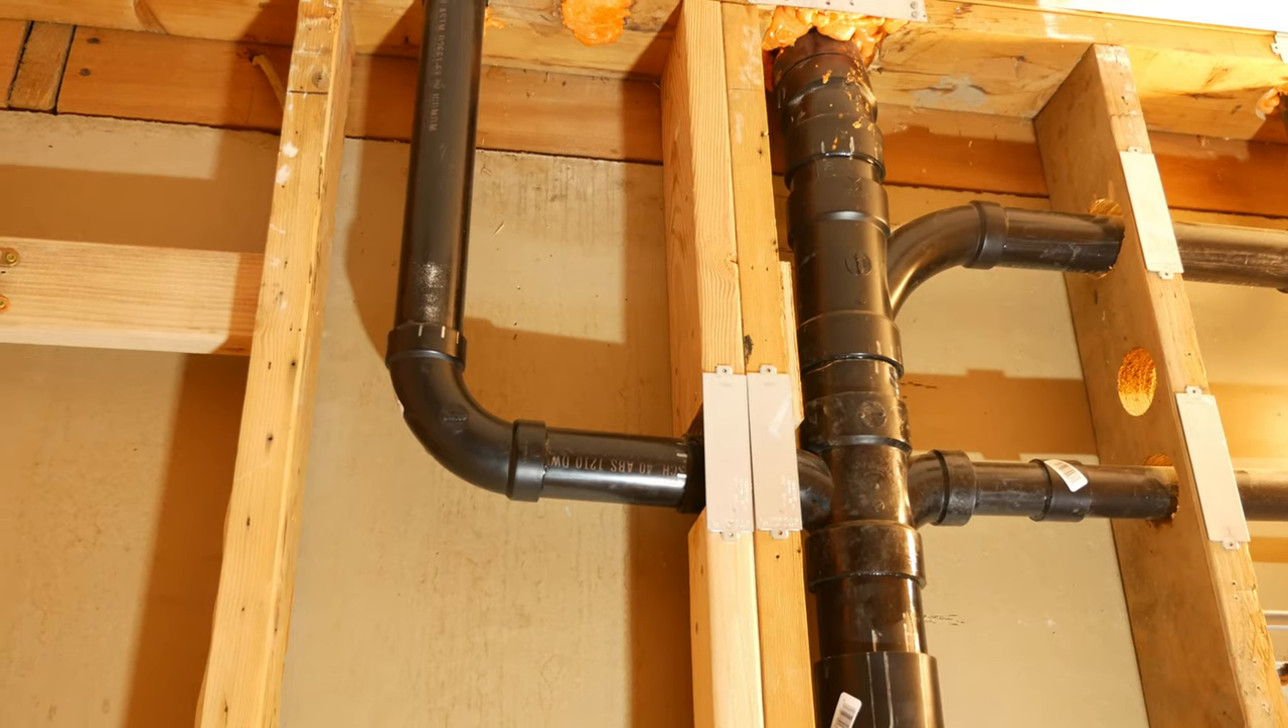I've got a nail plate there protecting that pipe.